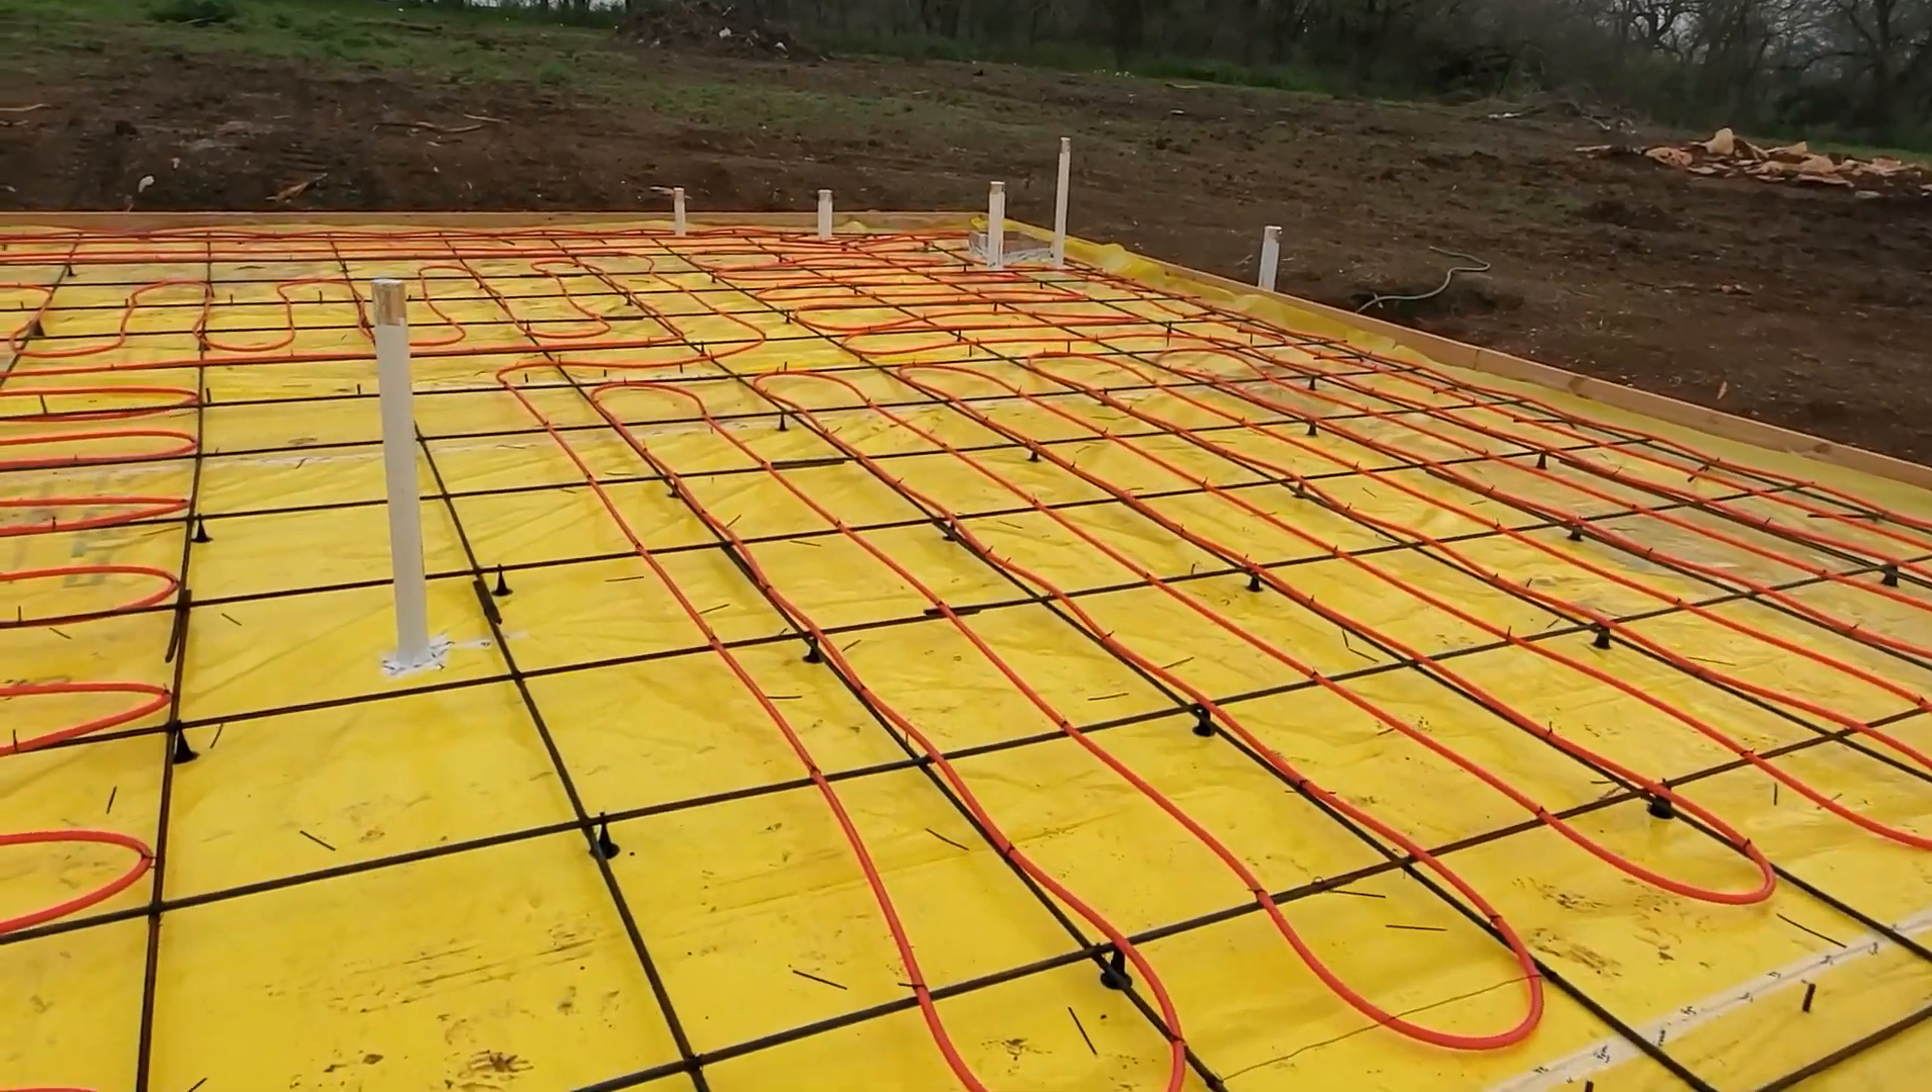Okay, we finished up the rest of the radiant tubing for the floor.